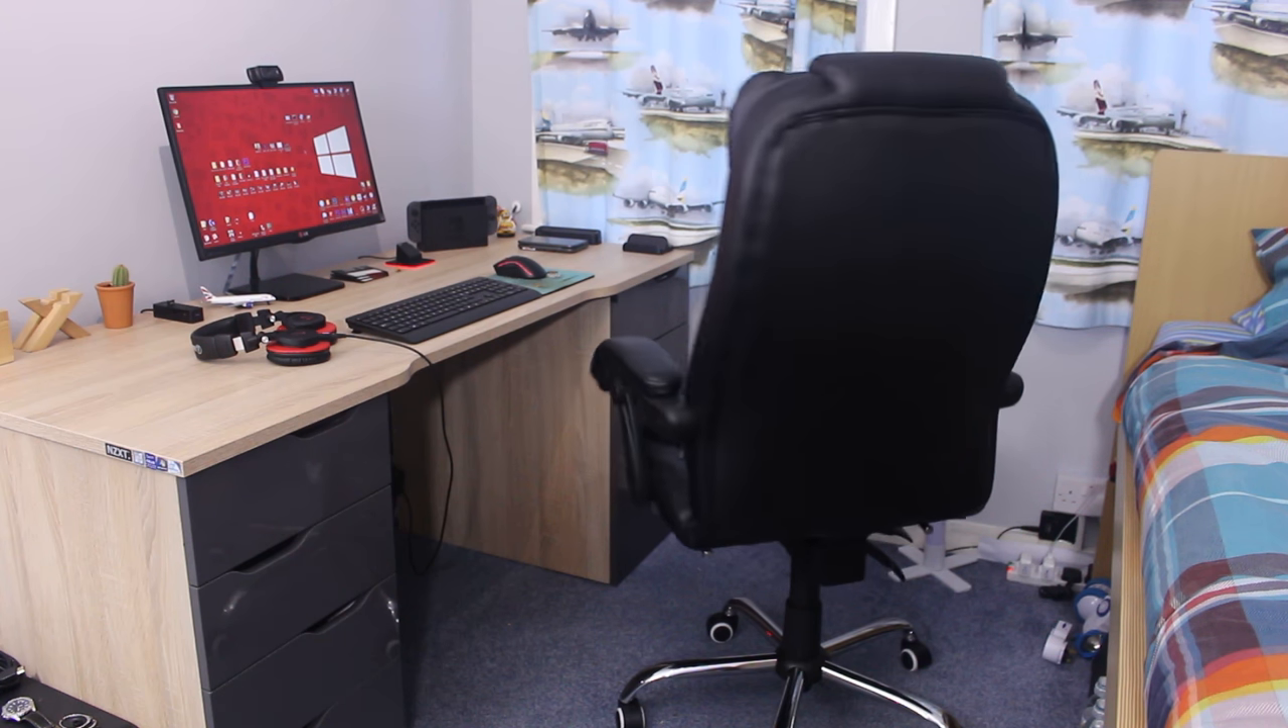And that's it. The chair is assembled.